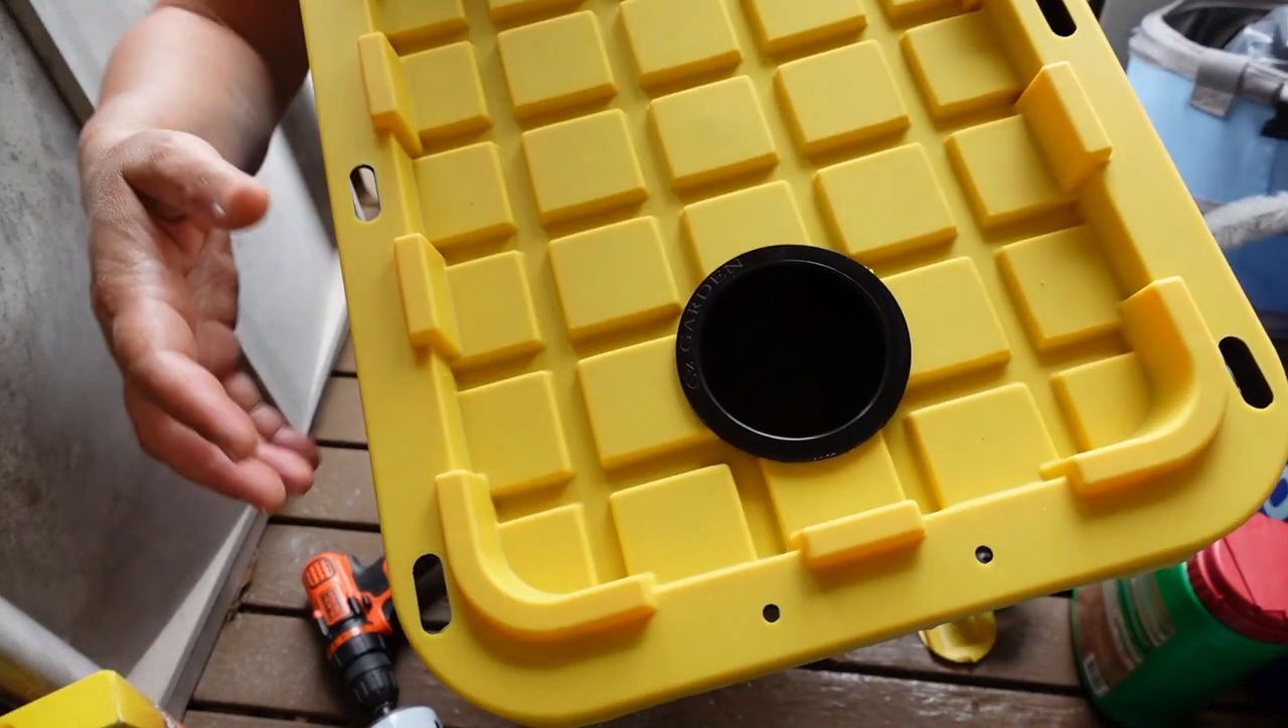As you can see these cups fit right in perfectly and they hang and they're not gonna fall through.